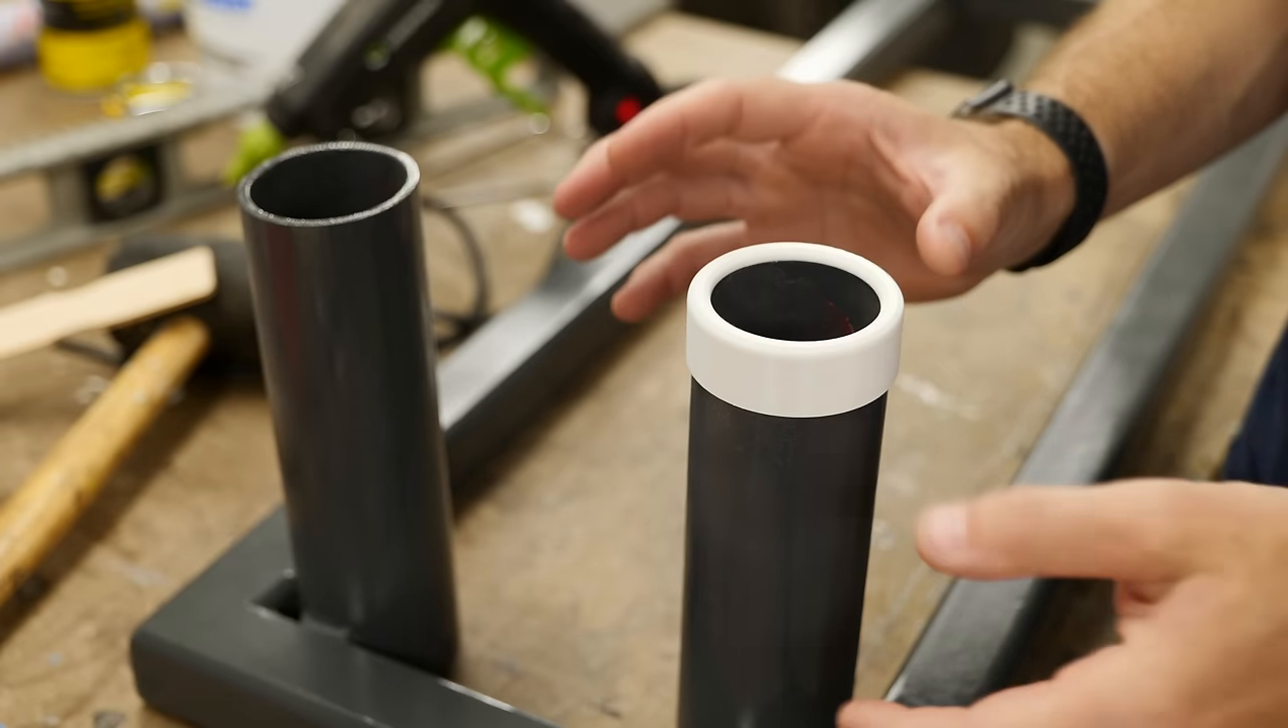These caps are a perfect fit.